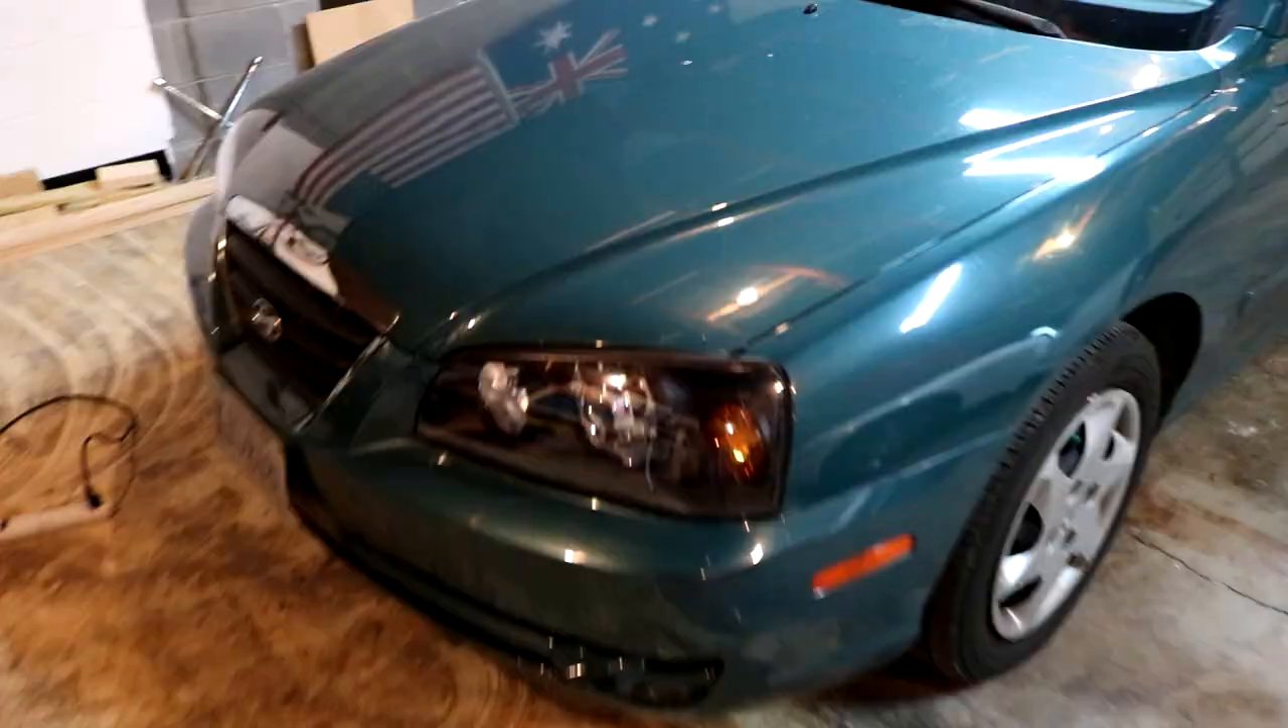The headlights are now back in and we are finally done.